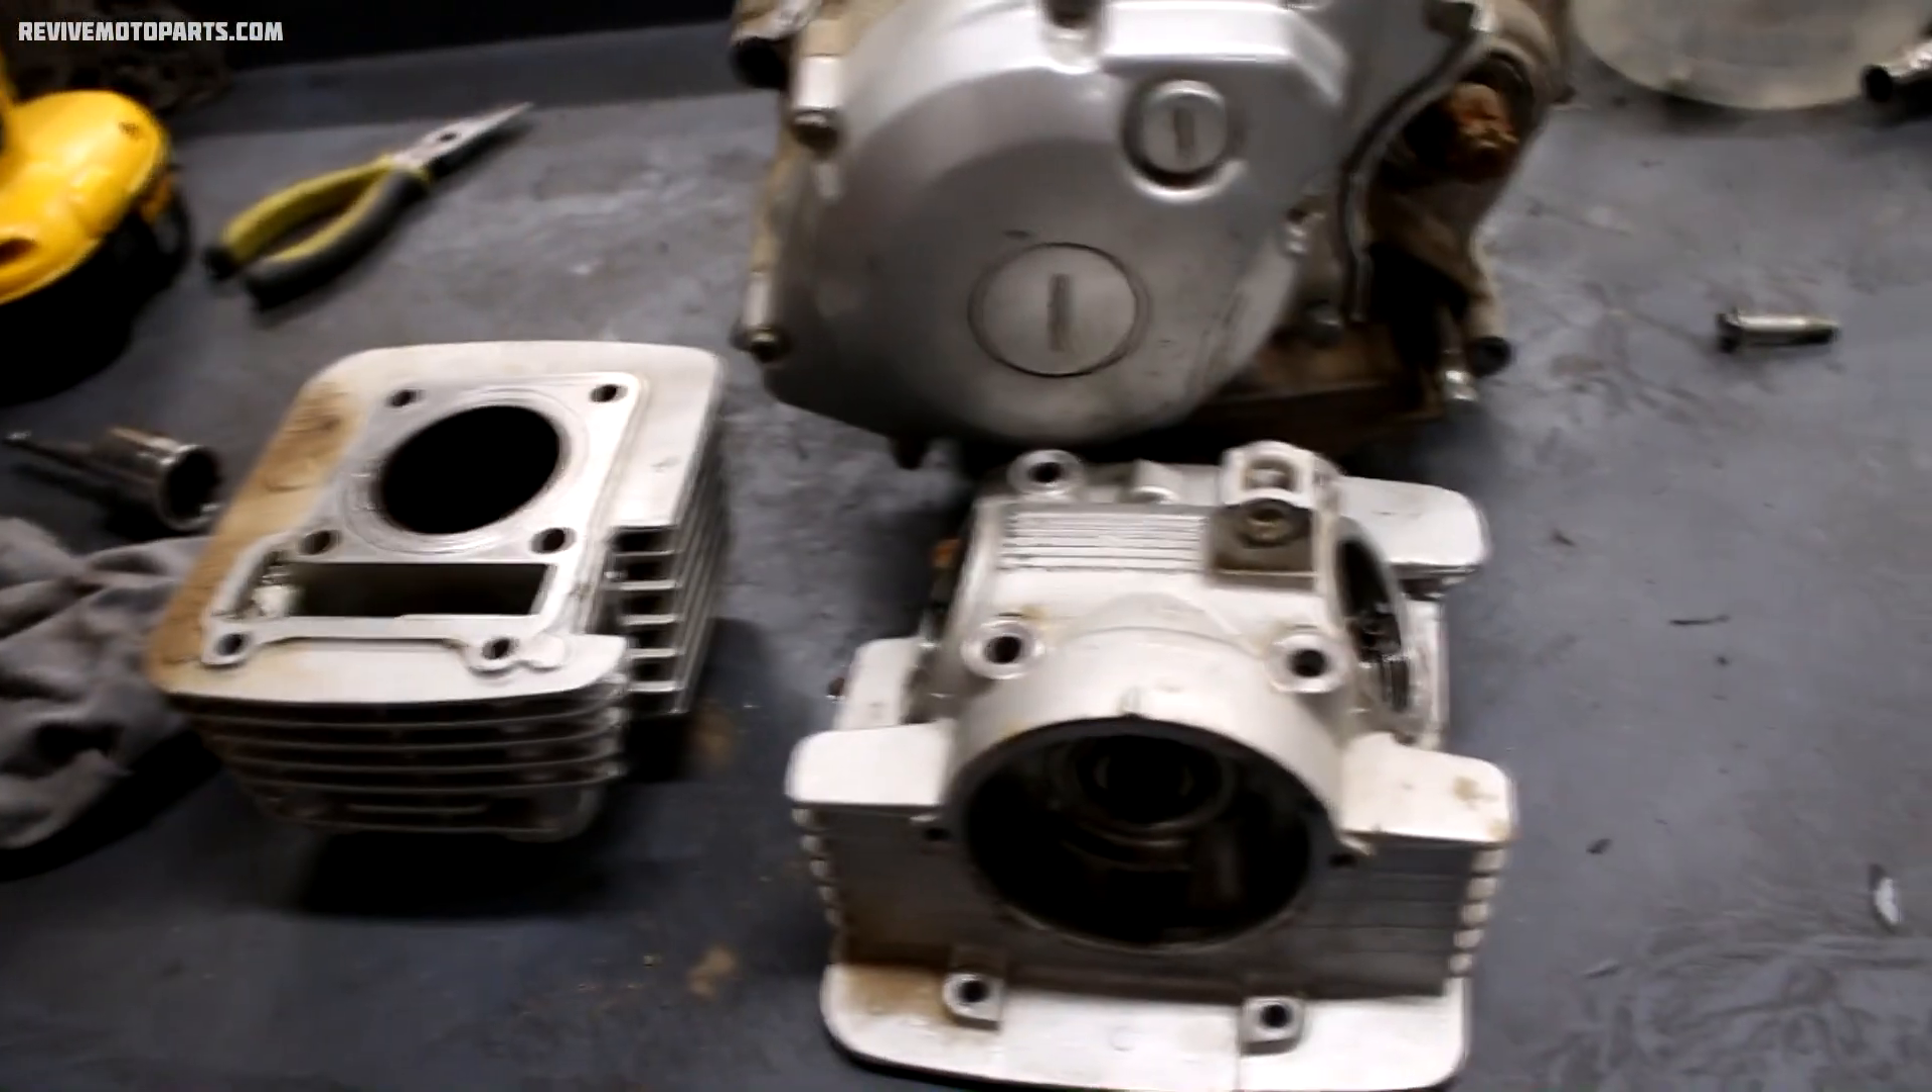I've got the head and the cylinder off already.